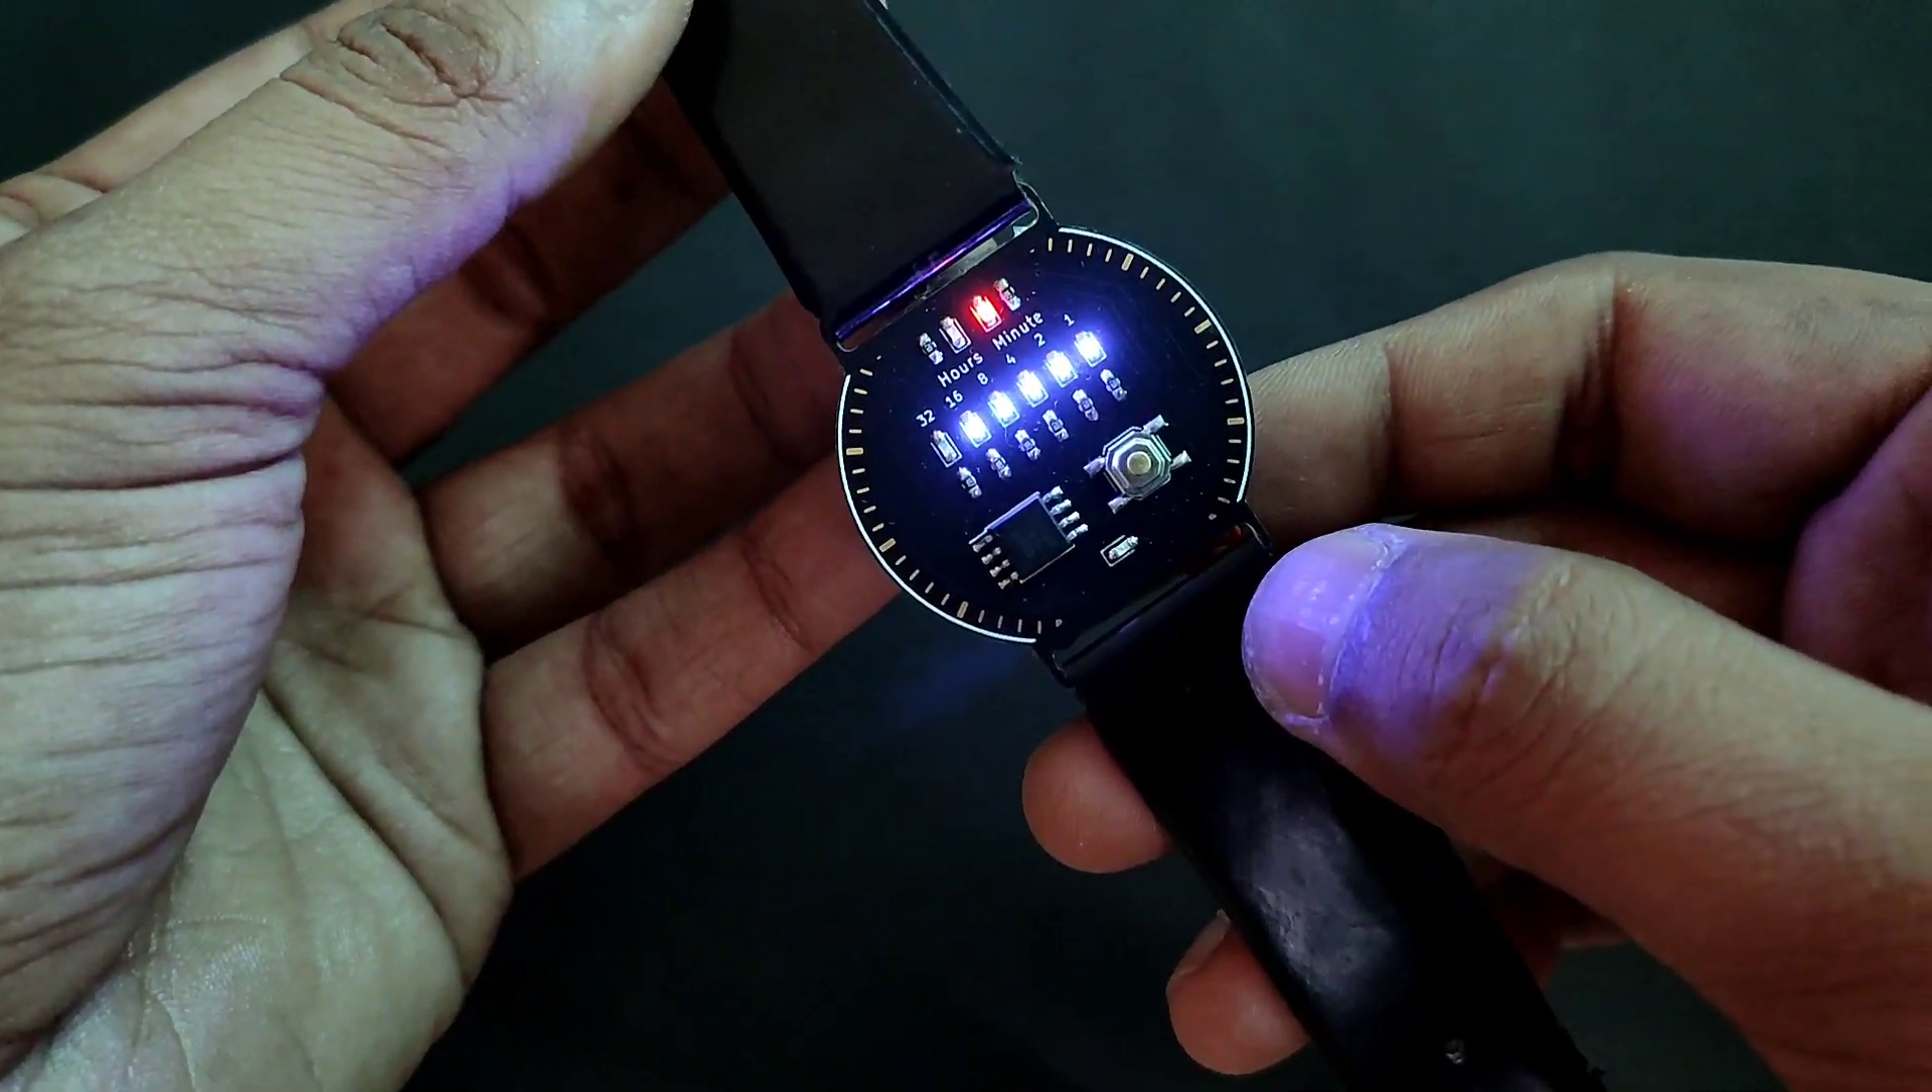As you can see I have connected the belt with our PCB.